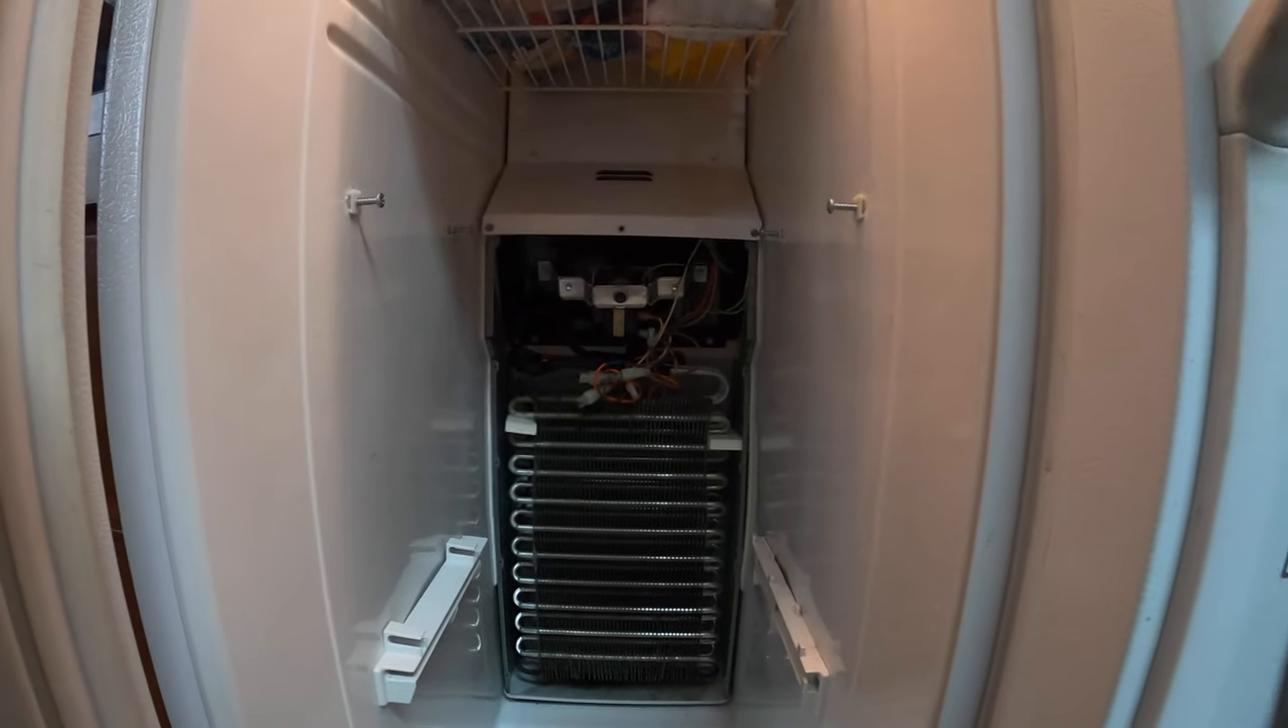Okay, now that we got that panel off, you can see the coils here that are inside of the fridge.